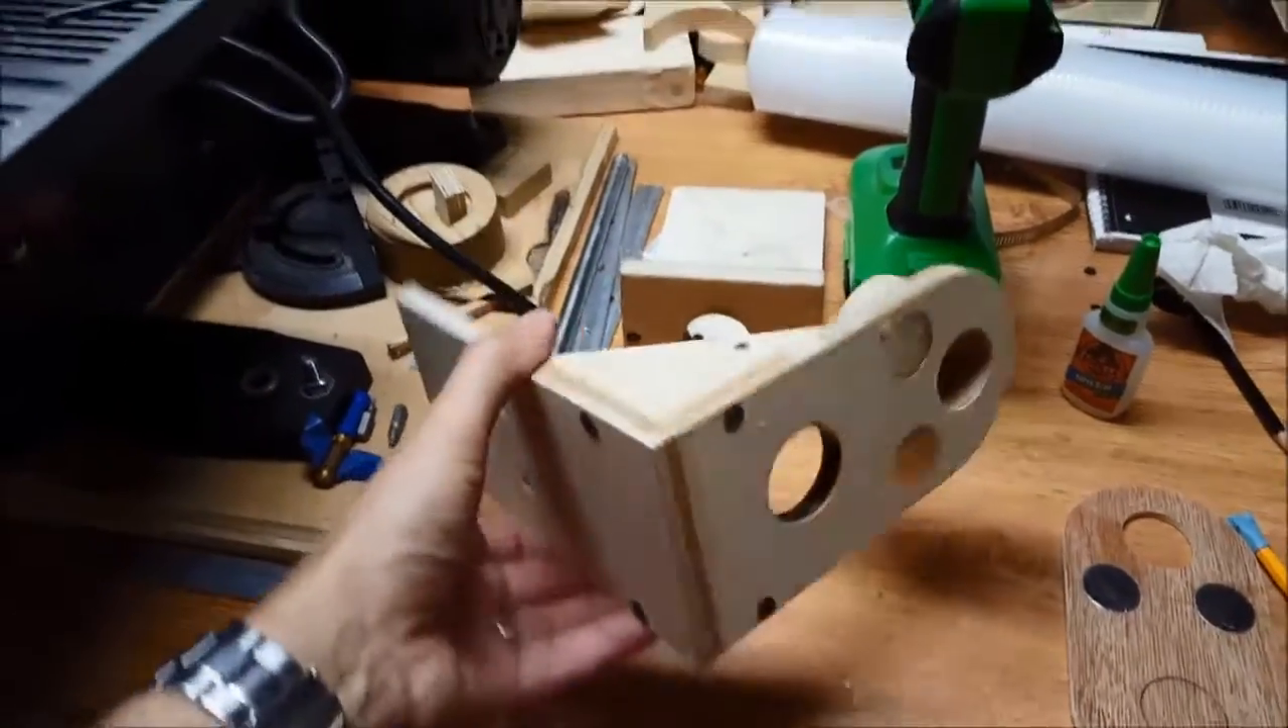We've got the sides assembled. Everything's glued up and screwed down.